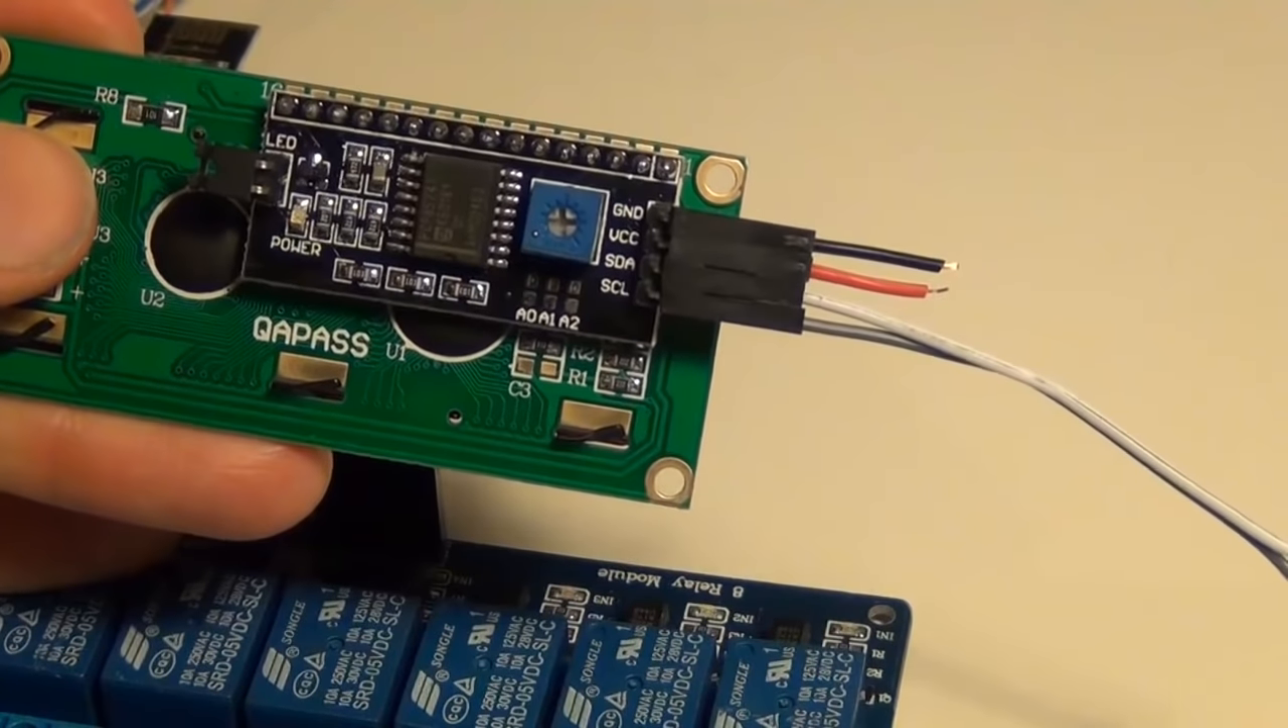Okay so I've got my I2C adapter soldered in here.